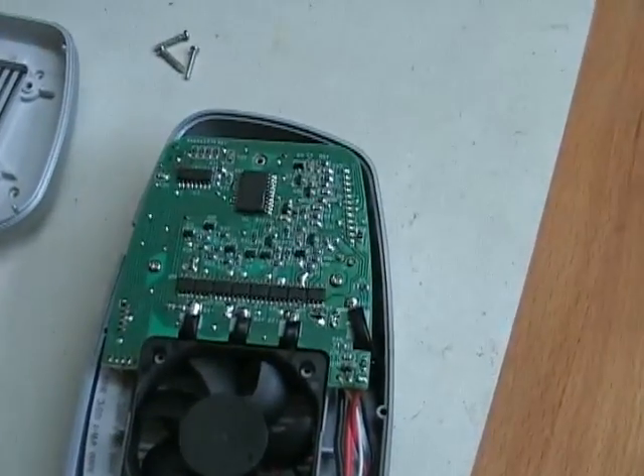I've just popped the back cover off. It's got three screws on it.